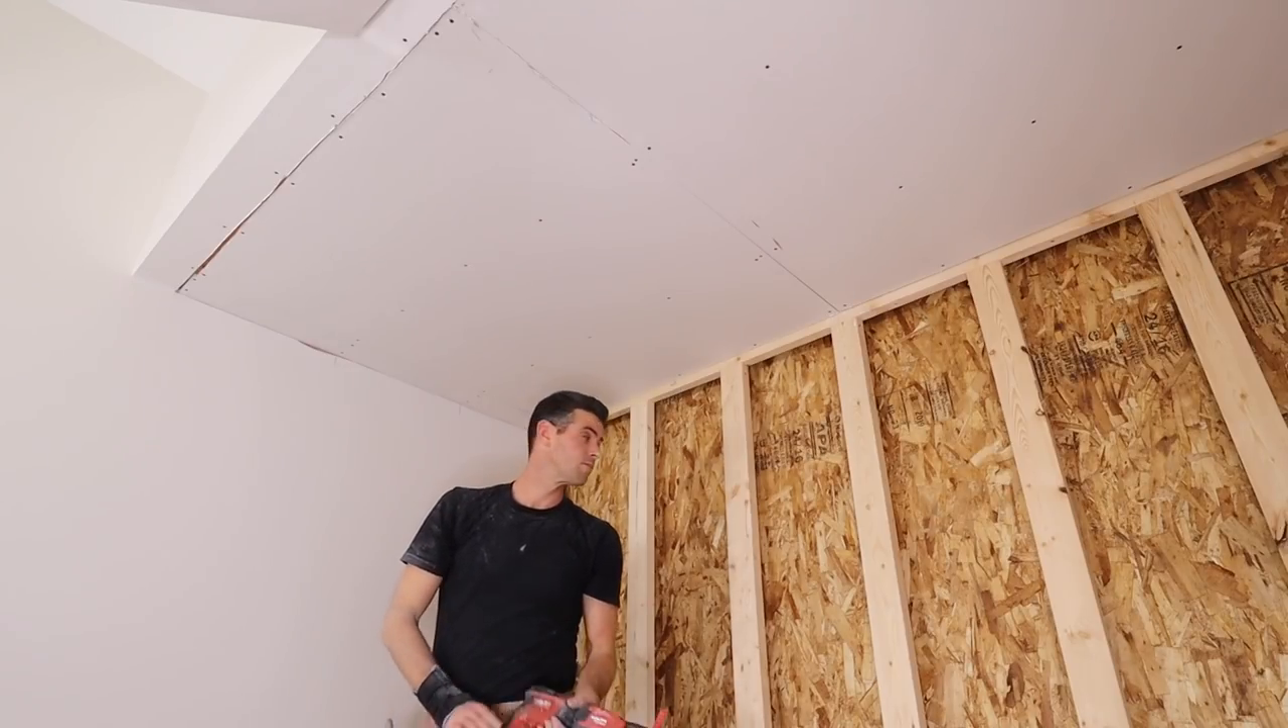This little bit of ceiling is done Just got walls left to do but I'm tired and I'm feeling as creaky as this bench is.